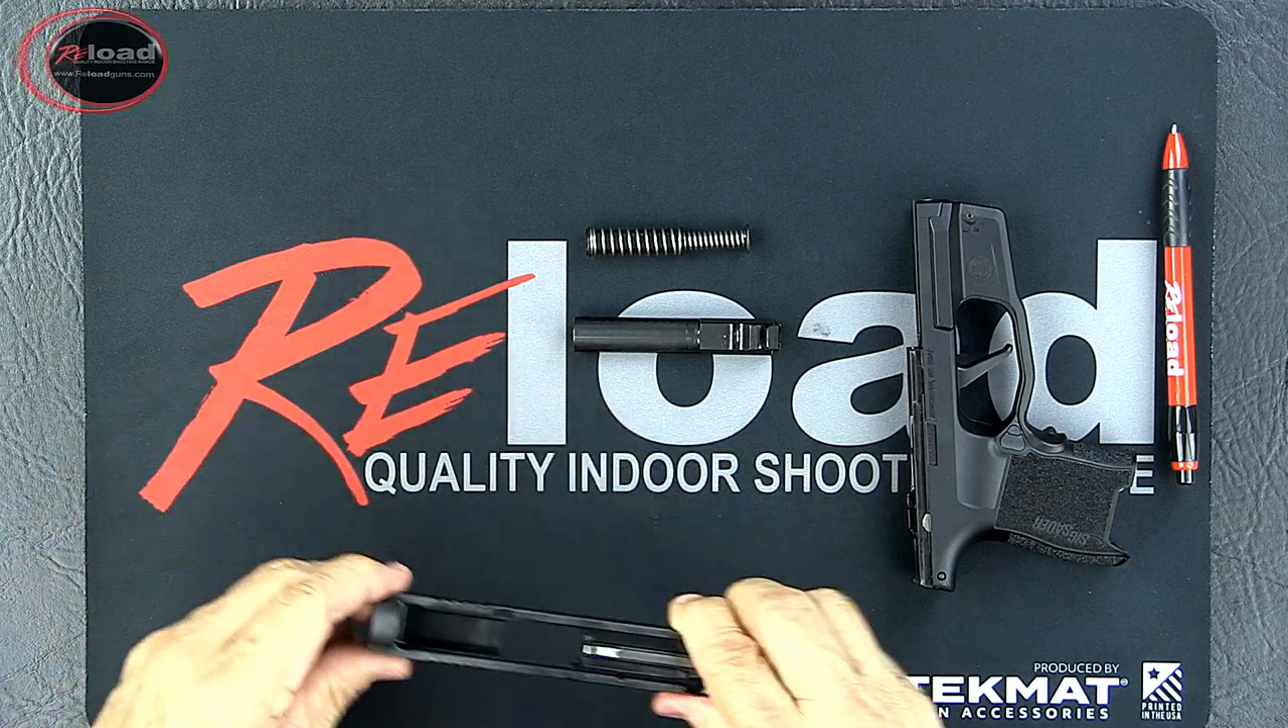You've completed the basic field strip of the Sig Sauer P365 pistol.